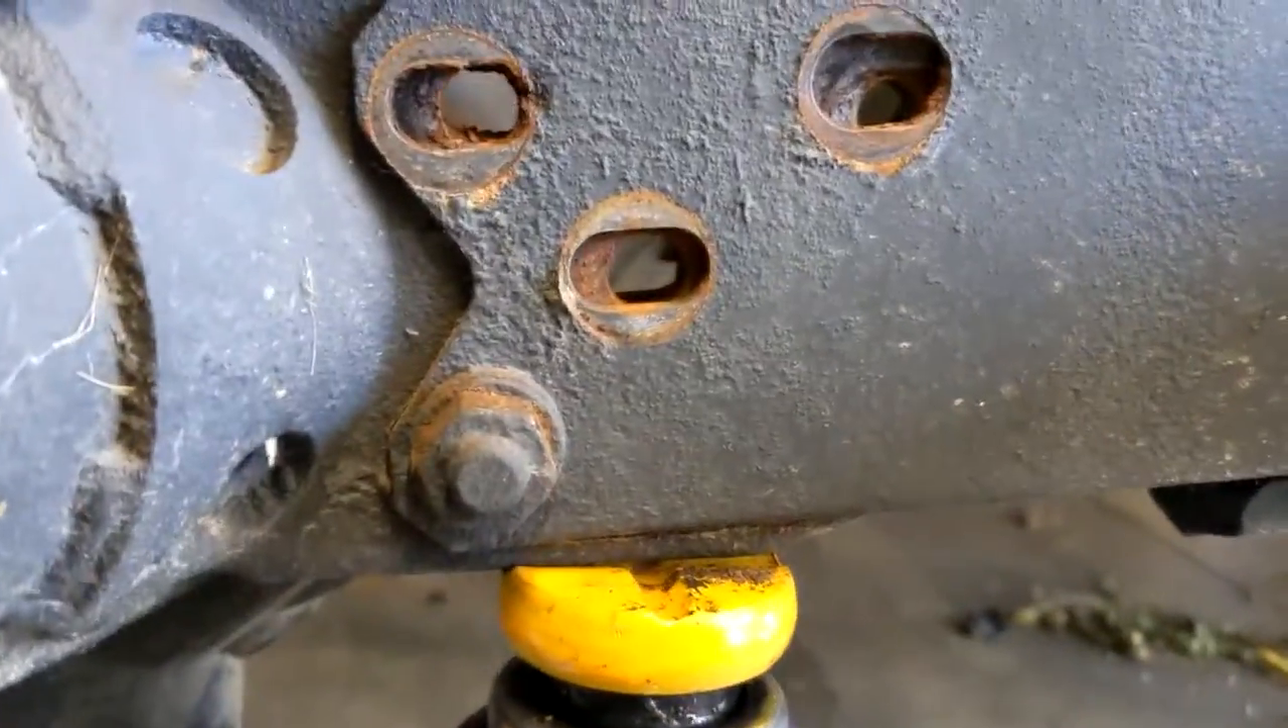And so as you can see my holes are not quite aligned right anymore, because the original holes were drilled off like I said.